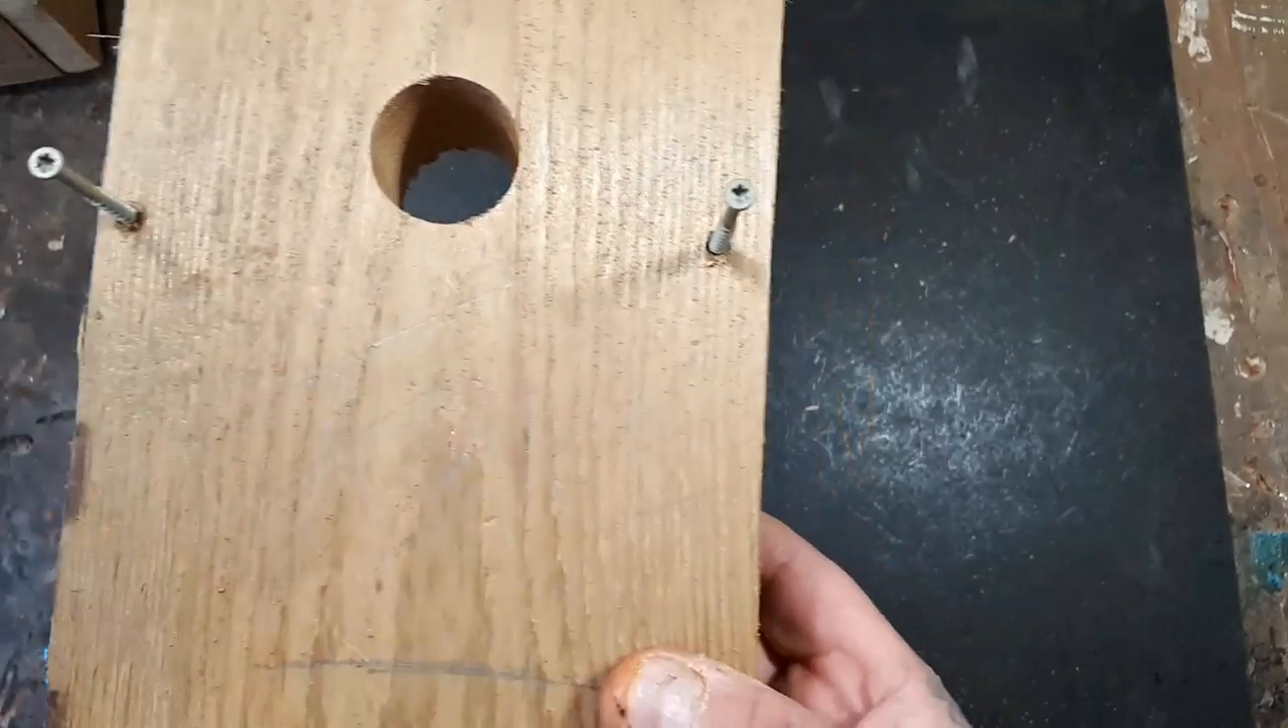Okay, so I have my friend put two screws in the front of the face so you can screw it on when you're done carving.